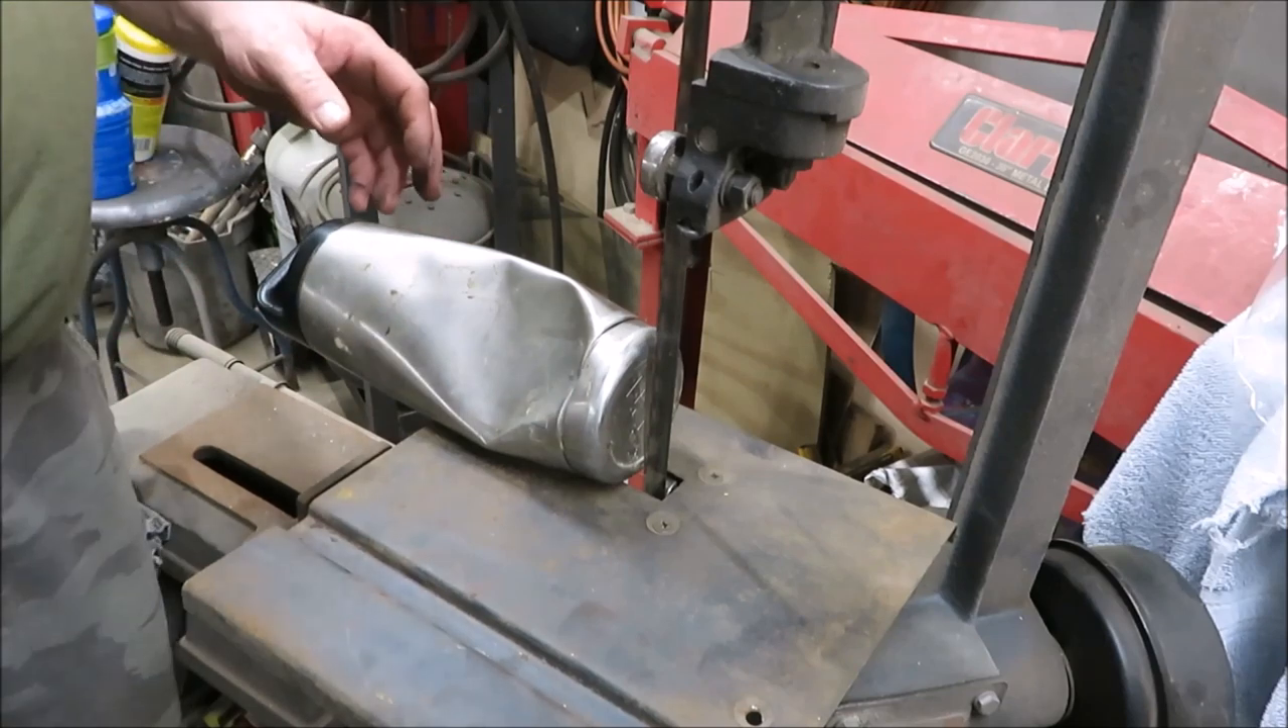I have my bandsaw all set up we got our little table mounted on there.